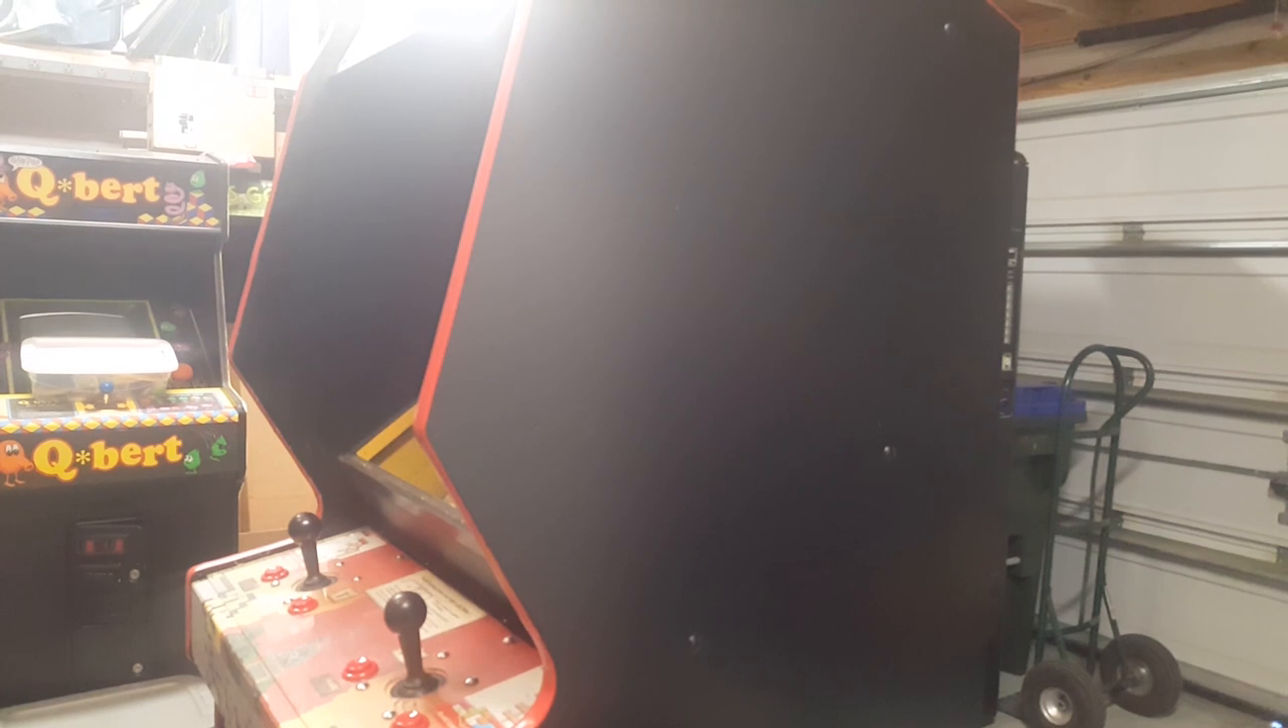So there she is with the T-molding now complete. The cabinet looks complete.